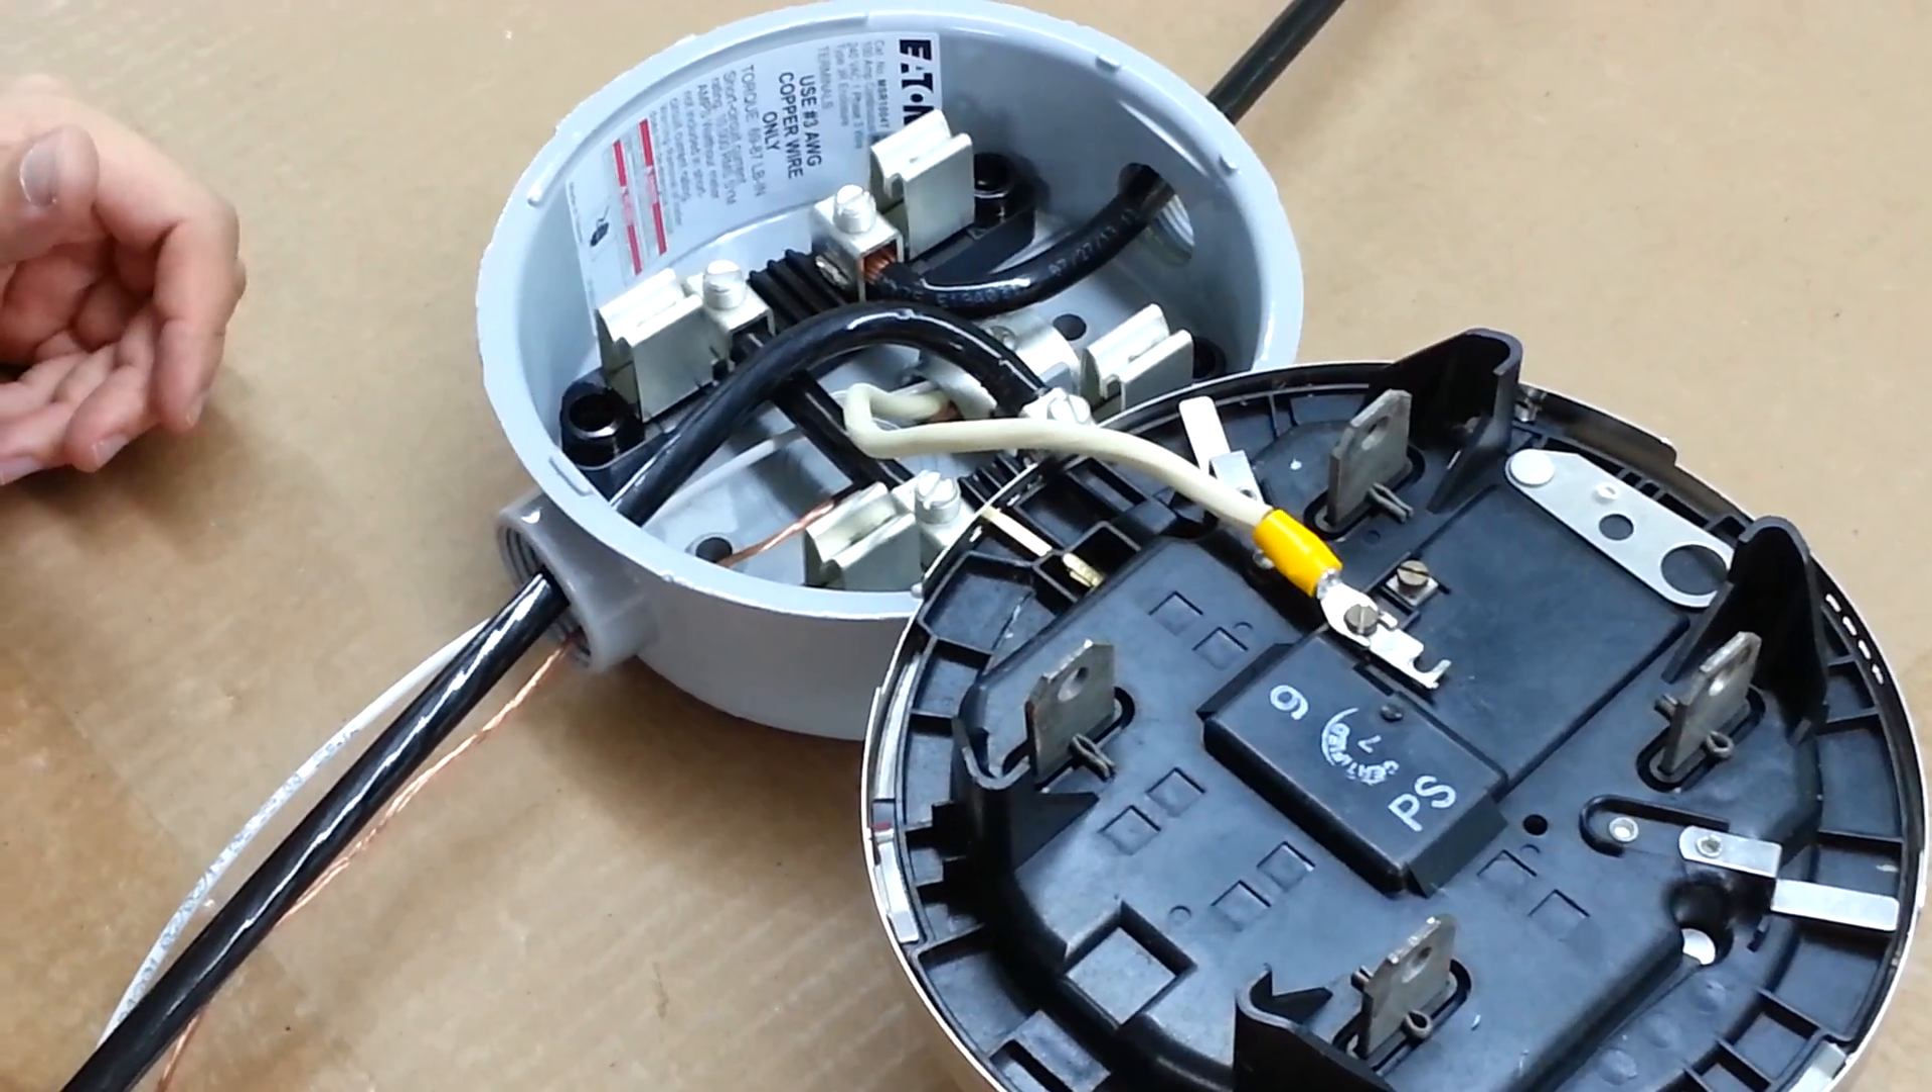And now we have a neutral connection to the back of the meter which is going to give a 120 volt voltage reference.